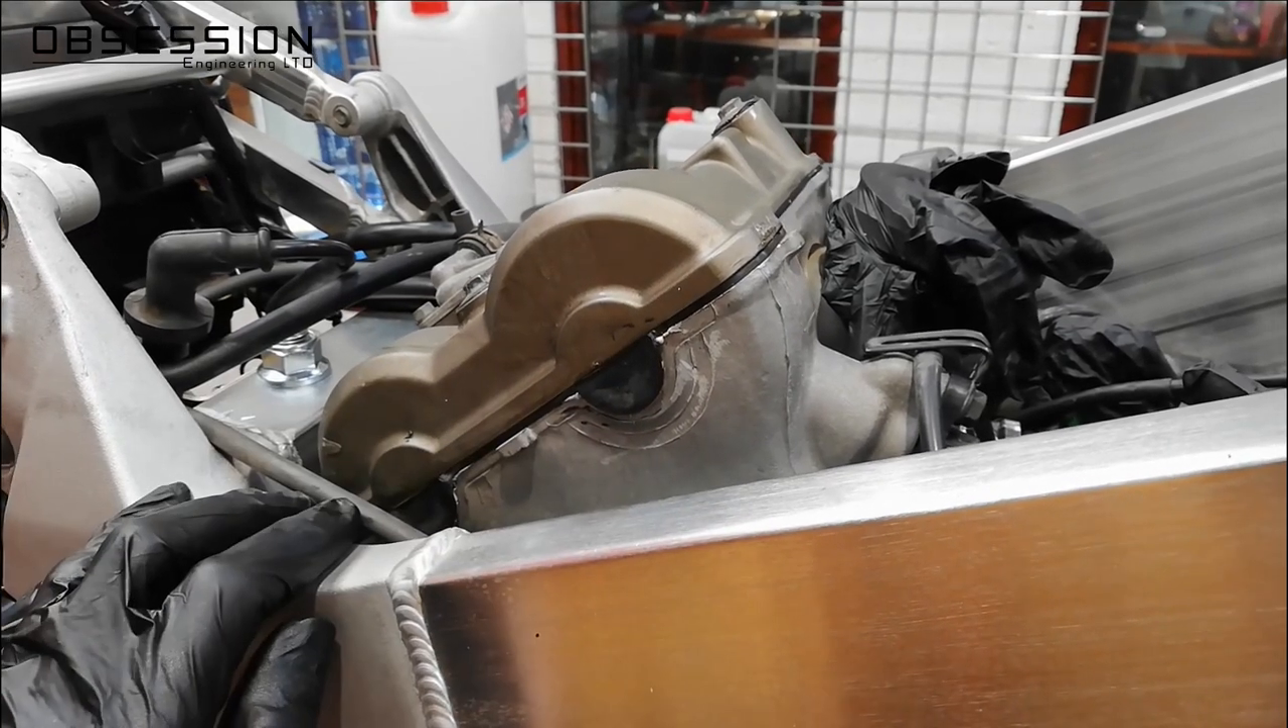So I've popped the rear rocker cover back on. Just a little bit smear of sealant sort of around these half moons.